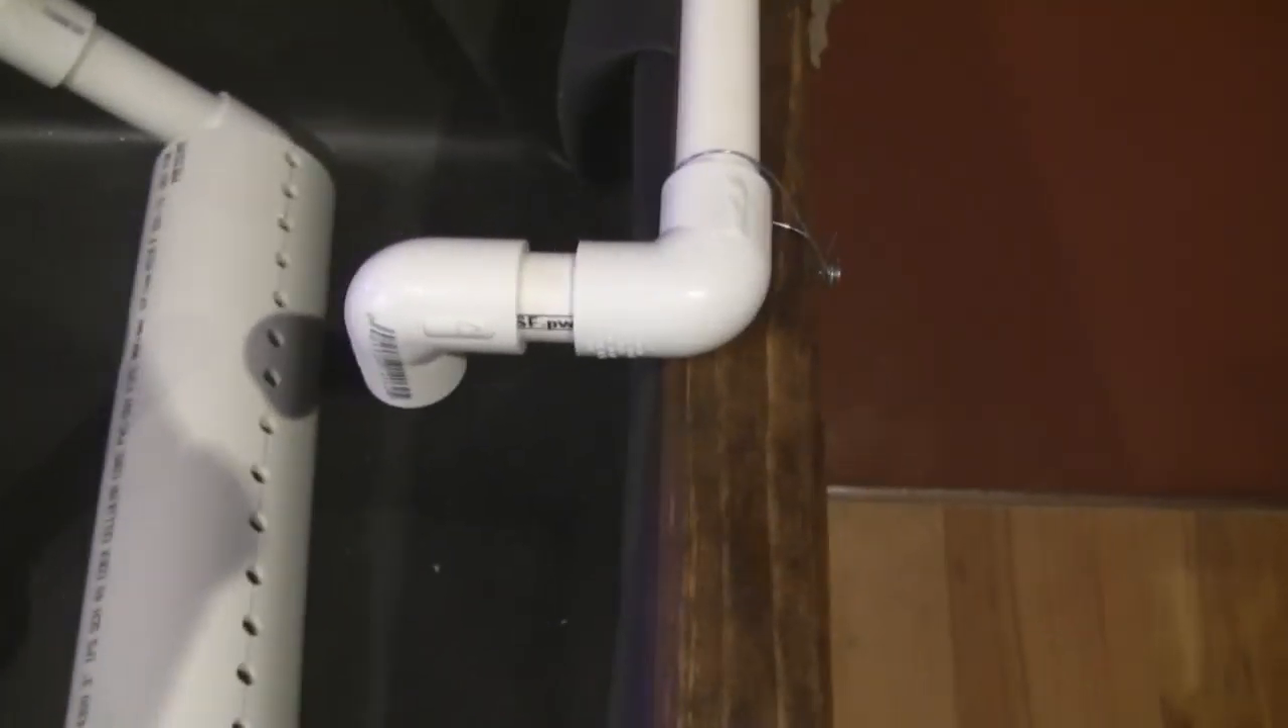As you can see here I put in the shroud. Which has holes drilled into the side of it.